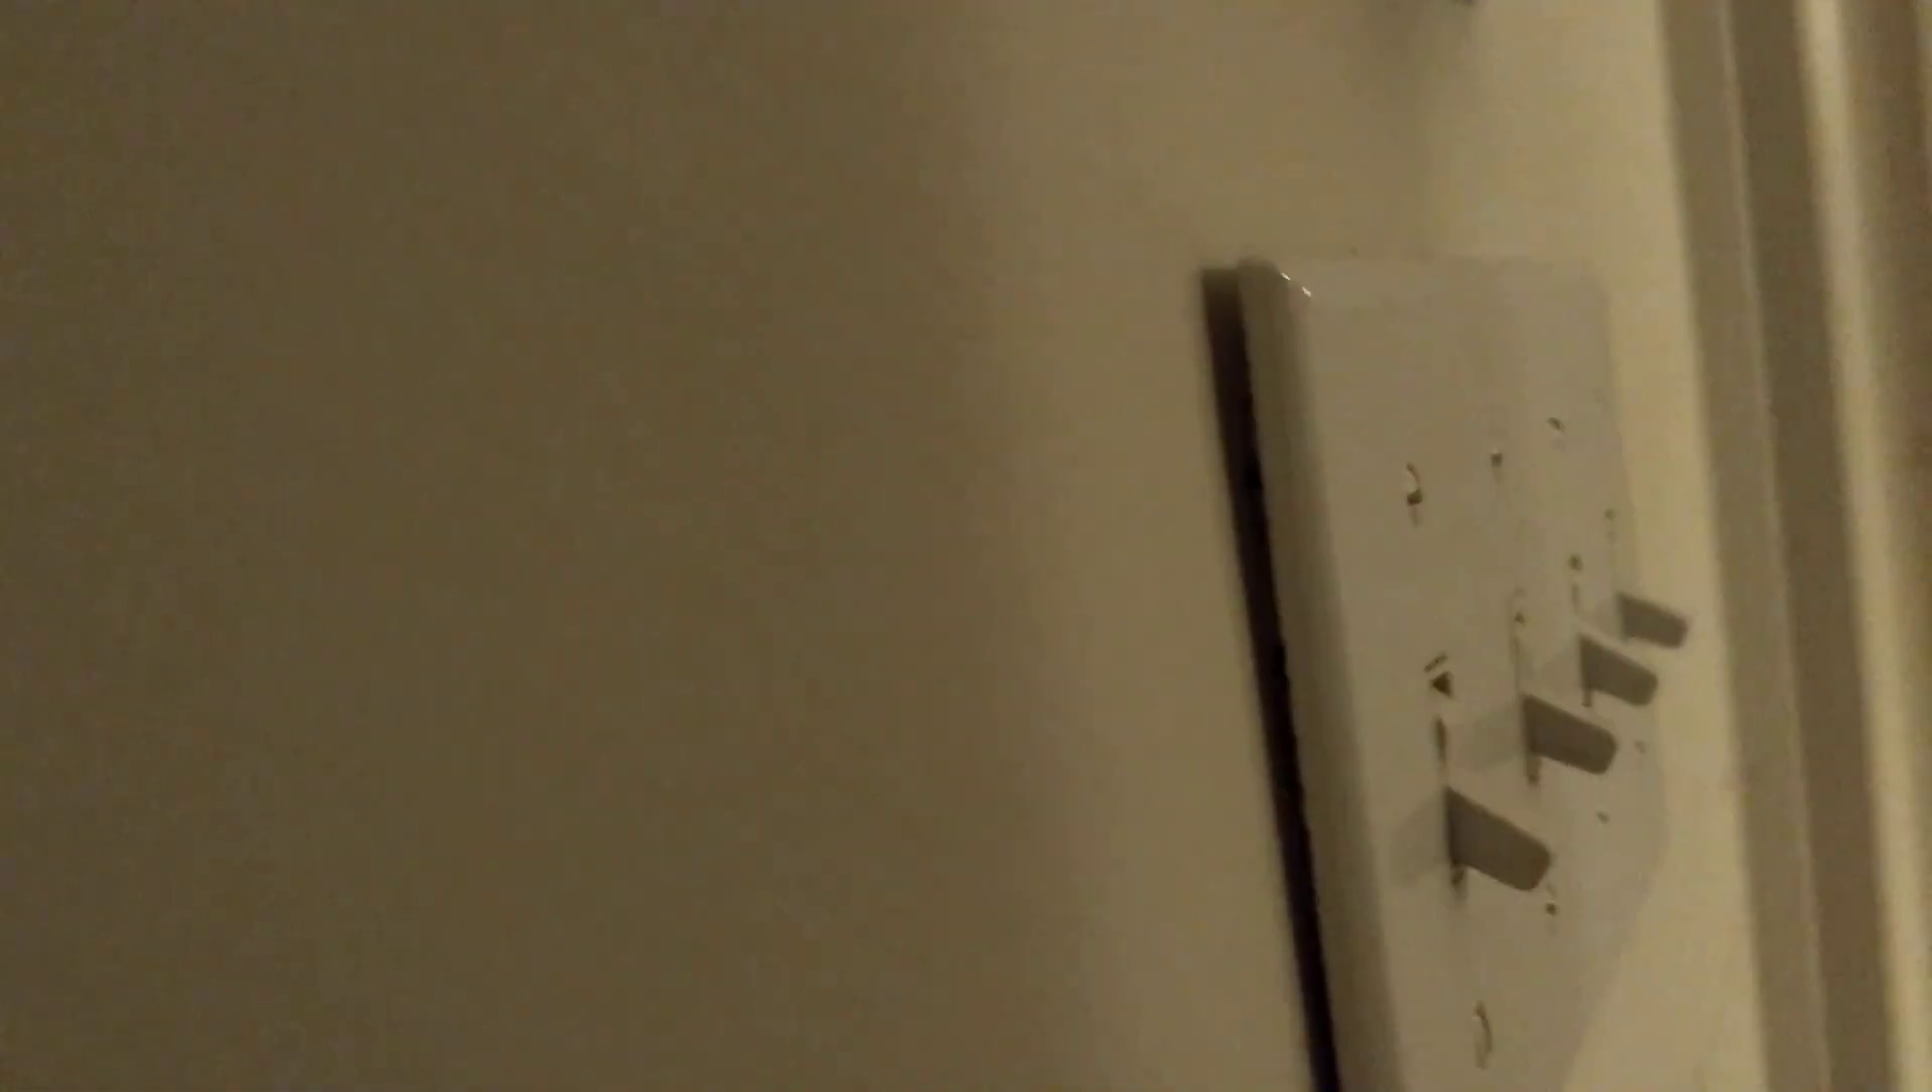See that gap? These guys couldn't install junction, or gang boxes to save their lives.